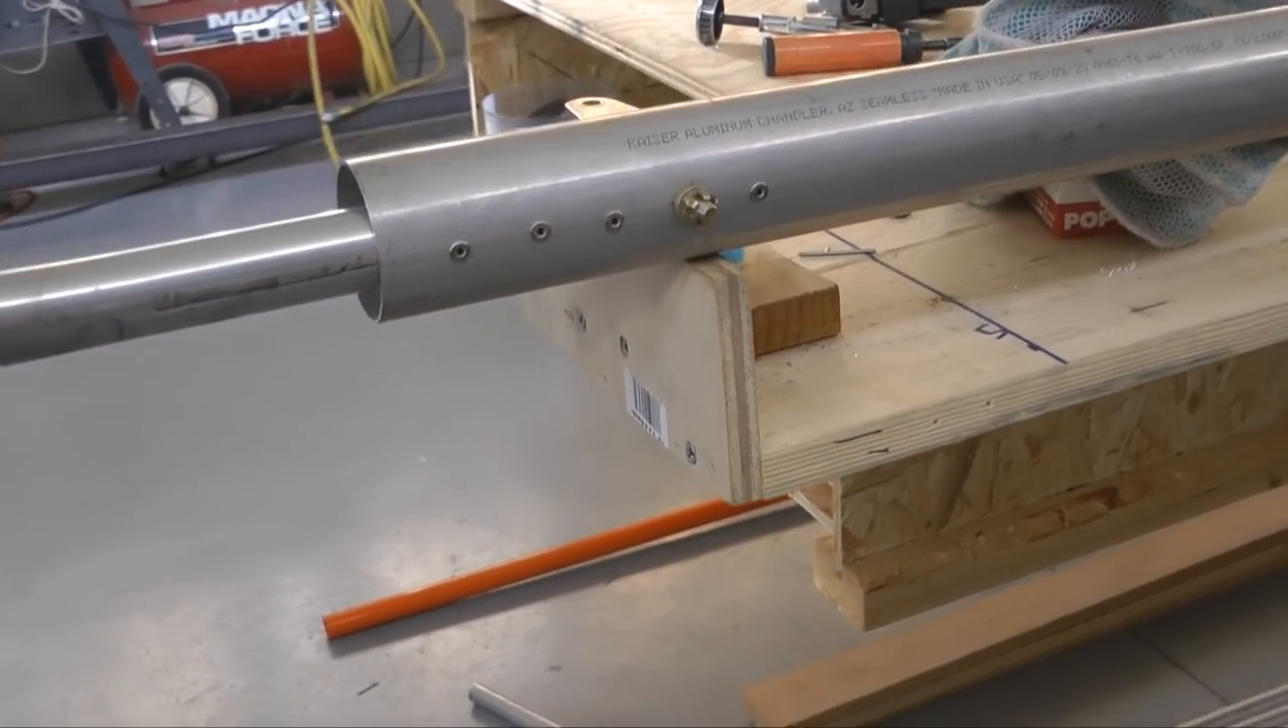And here is the wing tip completed. Four rivets and the bolt.